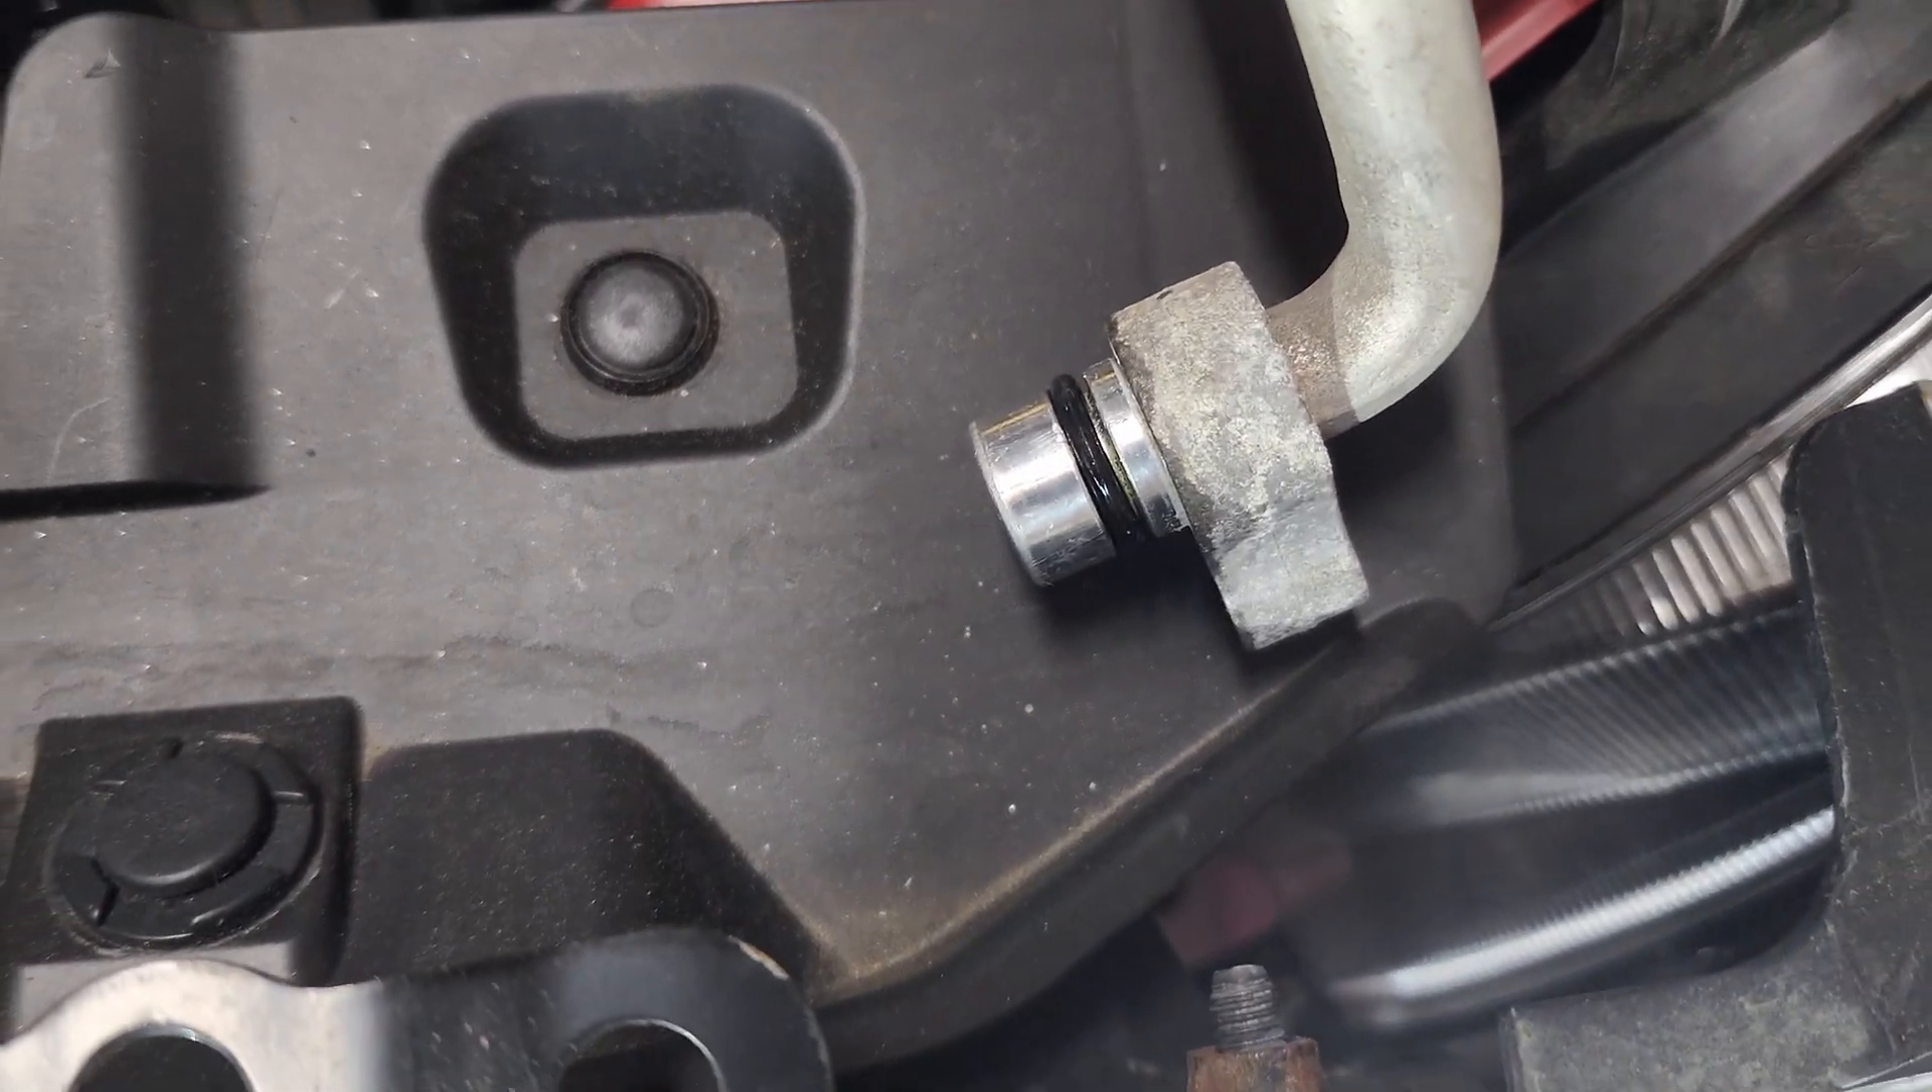And now I'm going to take a moment here to replace the O-rings in the upper and the lower connectors. New O-ring installed. I do use a little PAG oil, refrigerant oil, to make sure it doesn't bind up while going in.